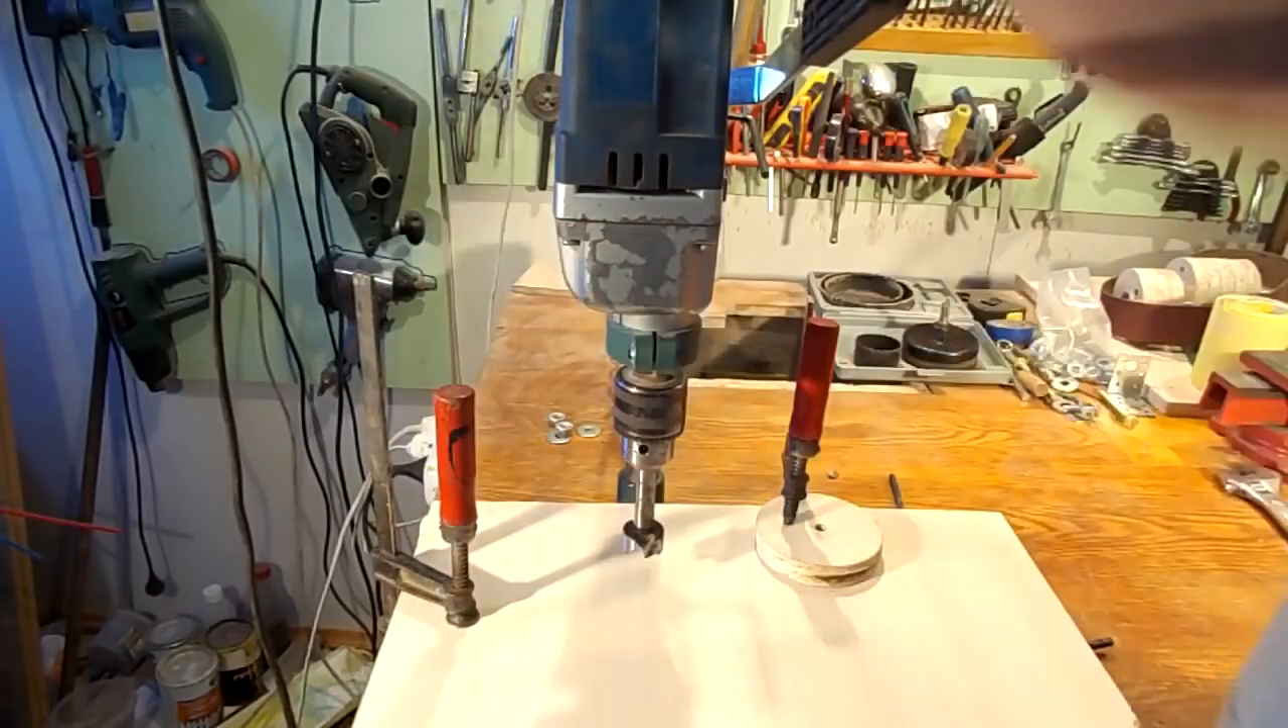As you can see i fixed a piece of chipboard on the base.